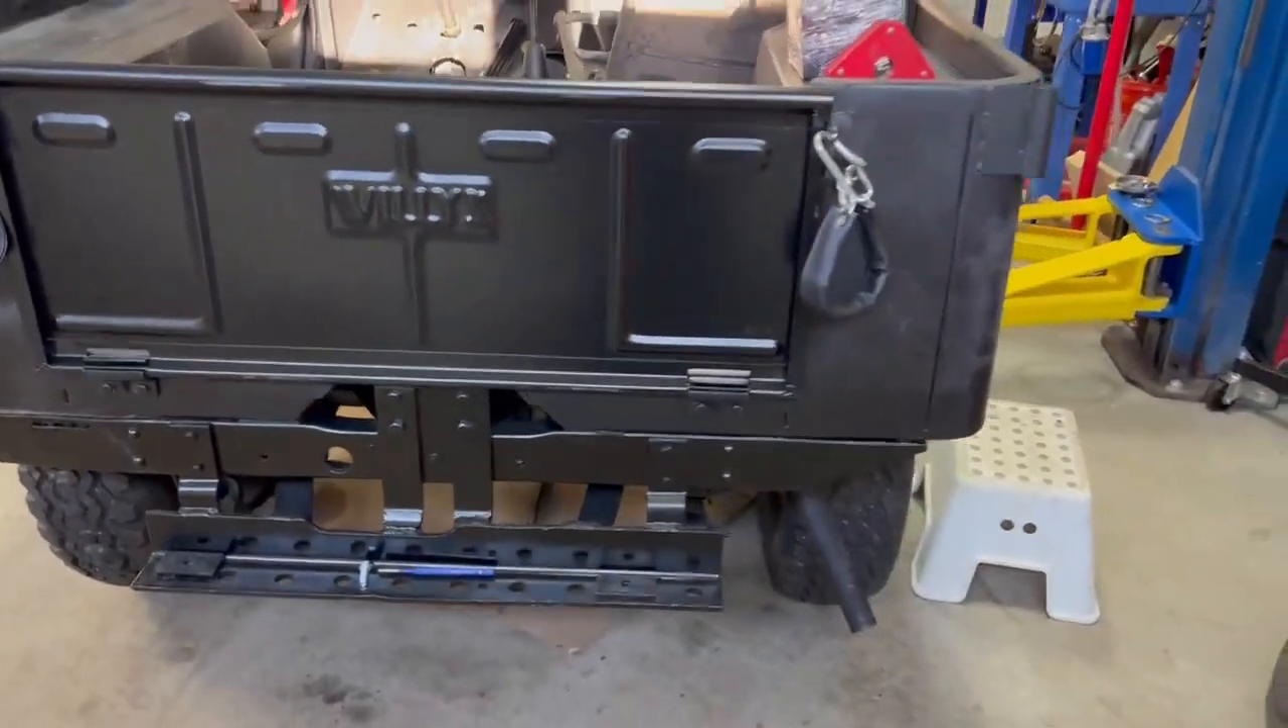Tailgate went right in. Fits actually really nicely.